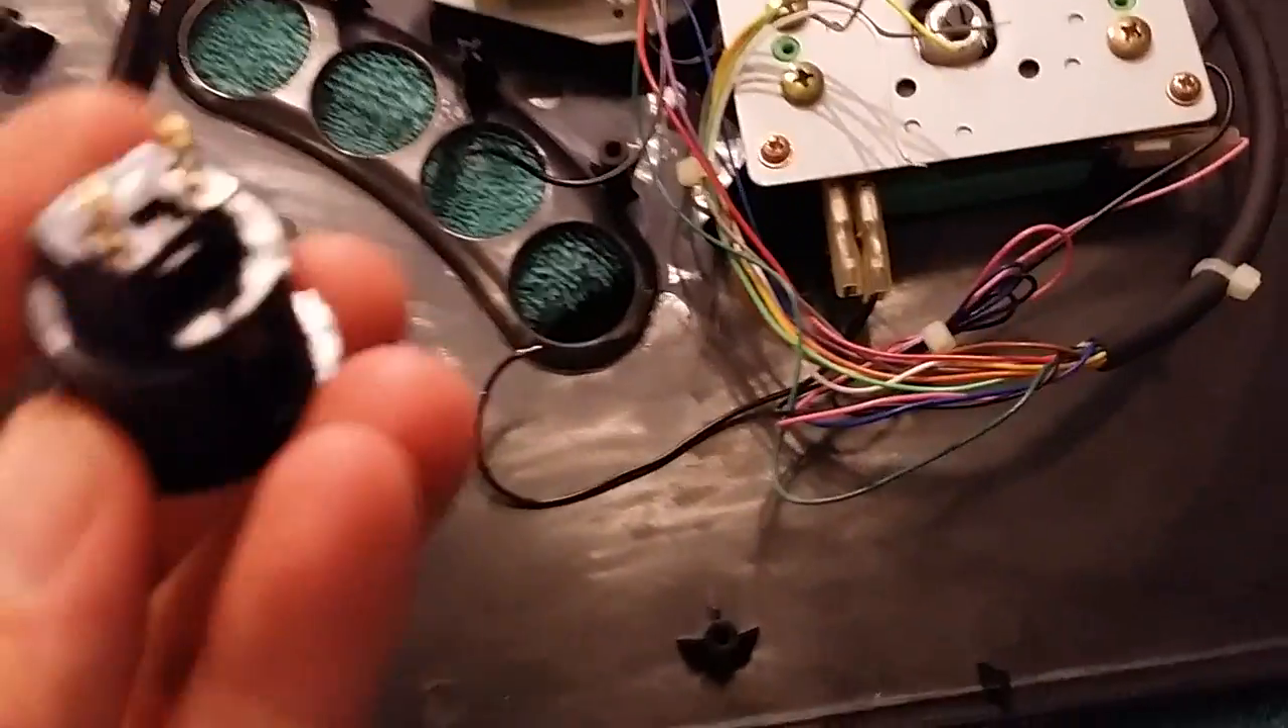I have the buttons removed. Uh... The button assembly removed.